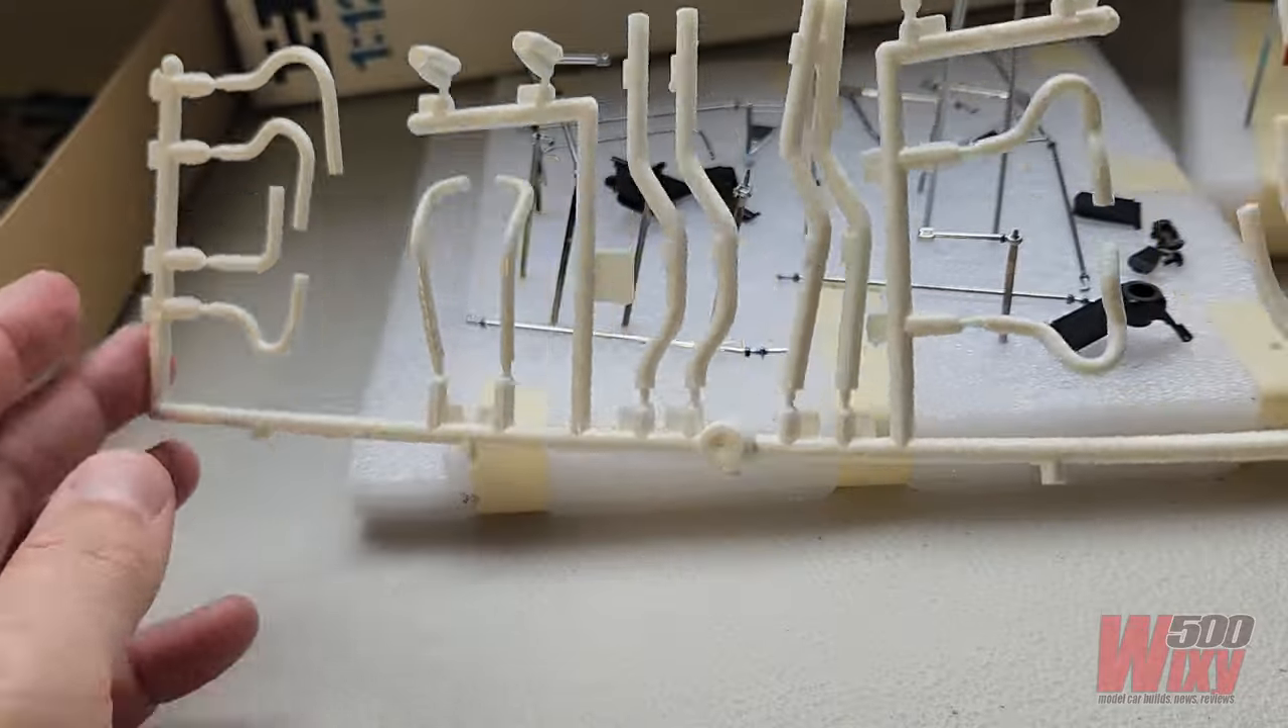The only parts that have not really been started are the exhausts and I'll get into that uh that's the as the sort of the final part of this build.